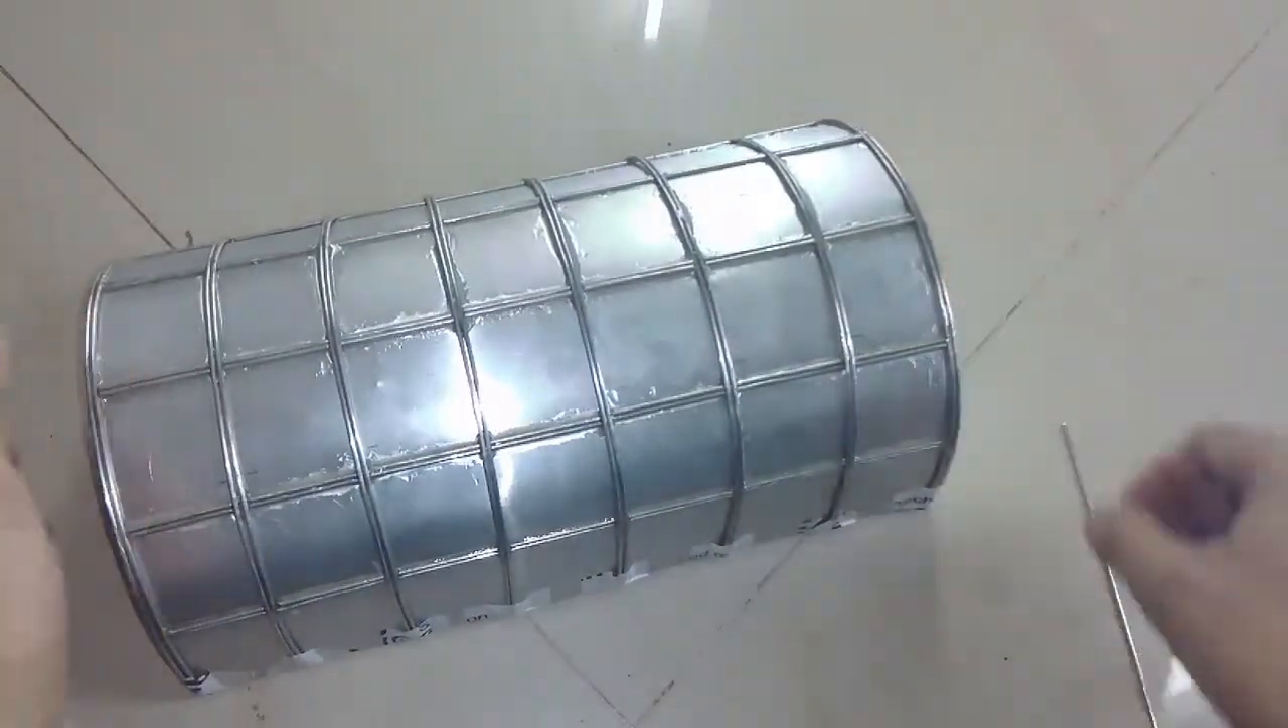Then i glued some more aluminum wire perpendicular to the arches creating this pattern.